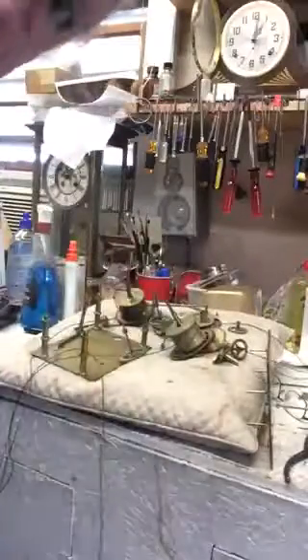The whole entire clock is apart.